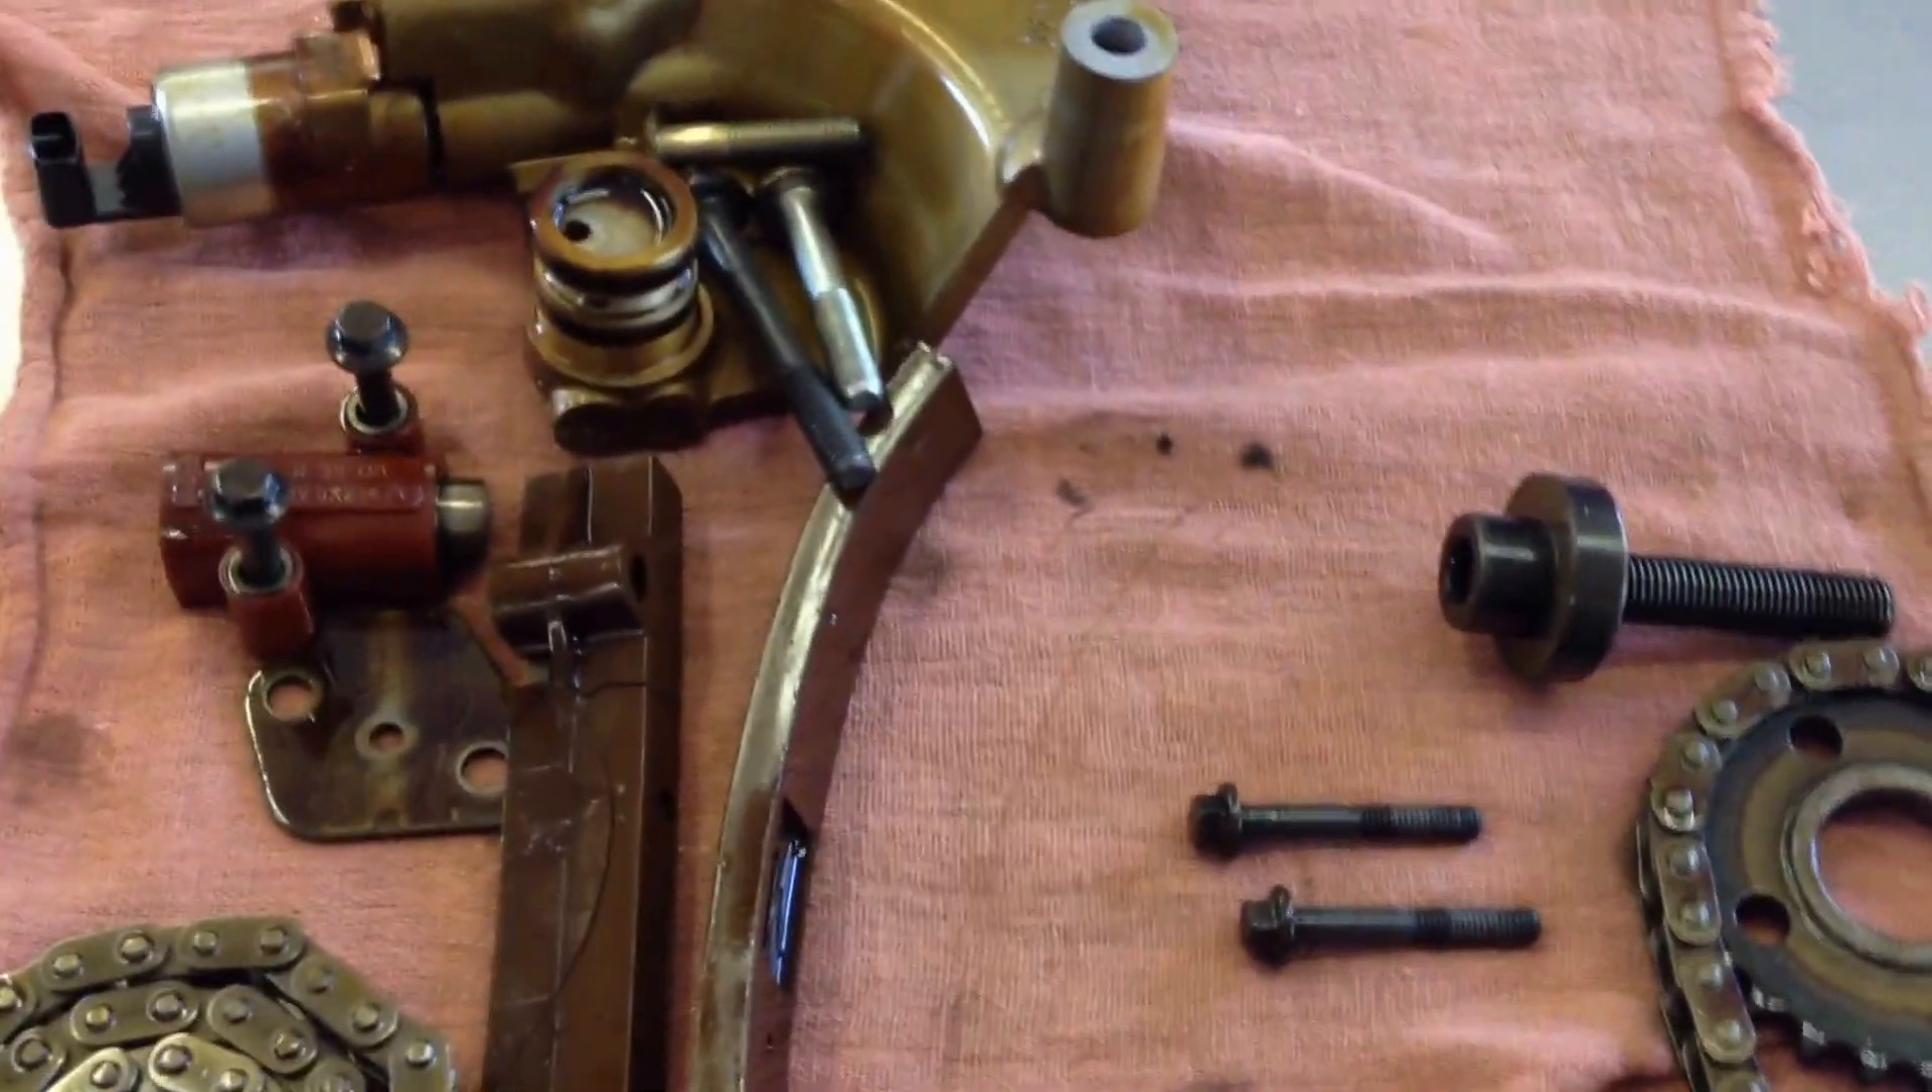Over here is all of our timing components once removed.